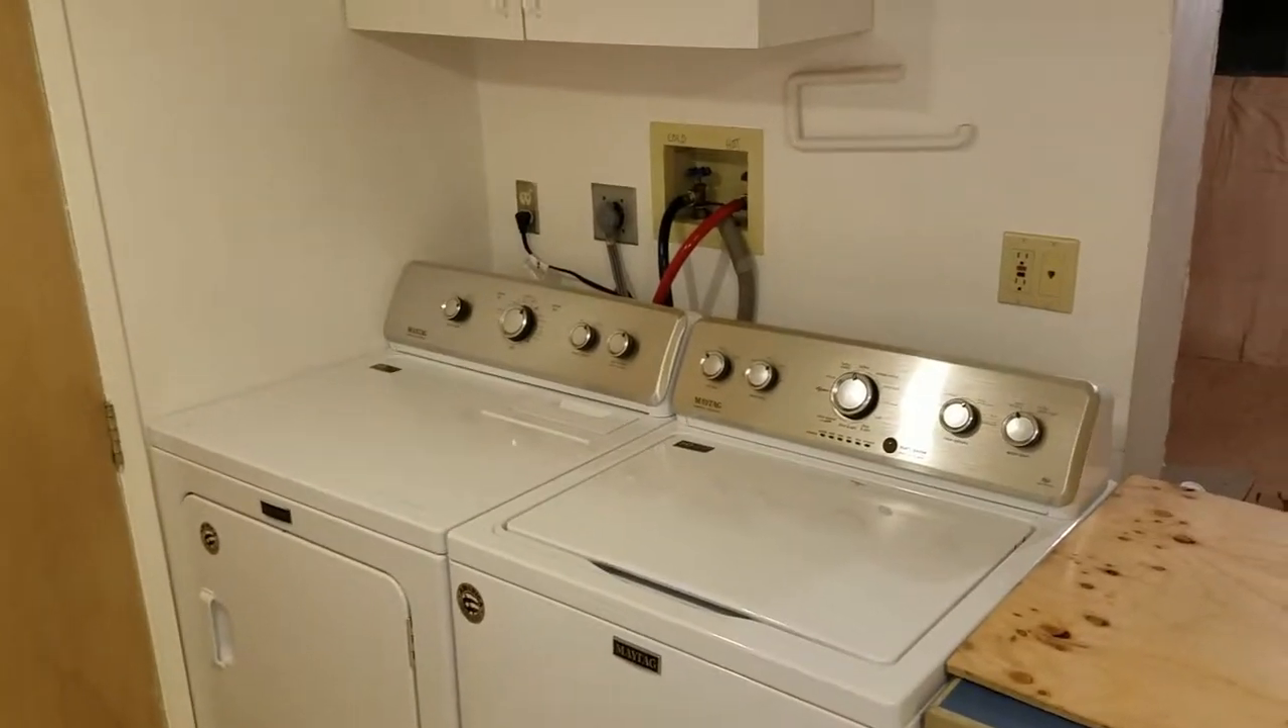It's been about a 12 hour 14 hour day but I've got the washer dryers installed I've moved the wall cabinet over.